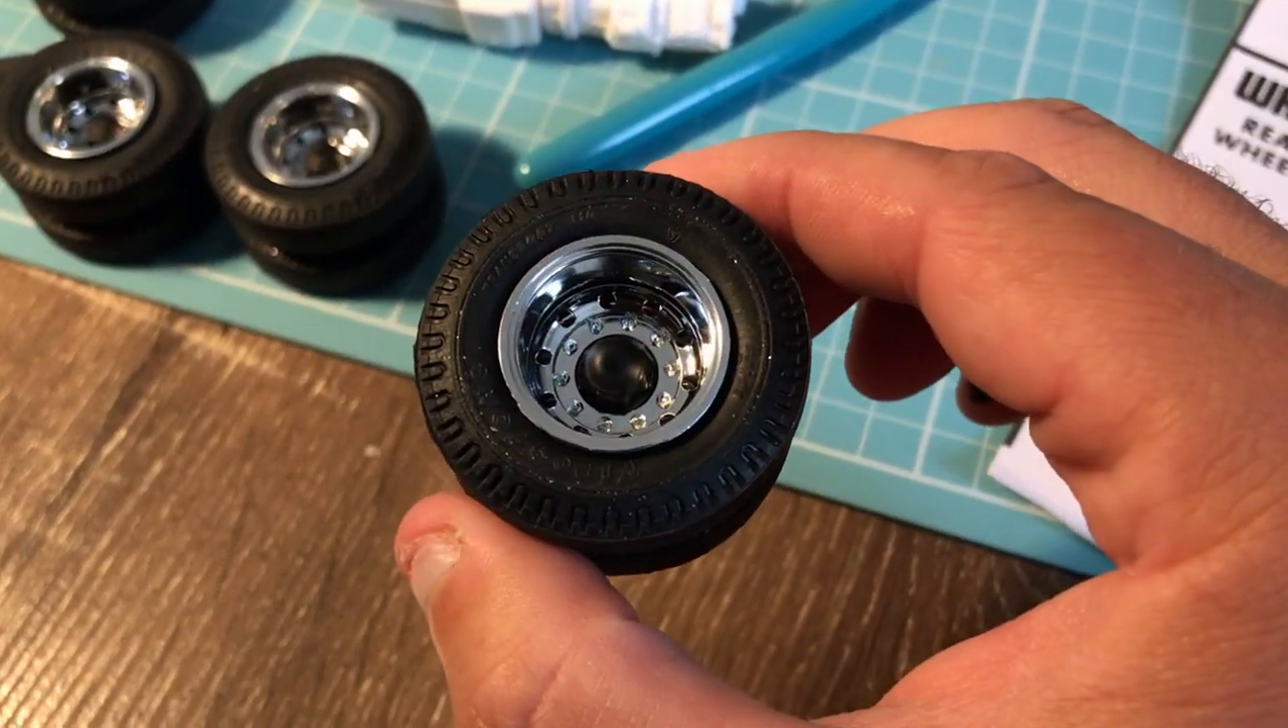Okay so I've got the wheels together for the rear wheels.